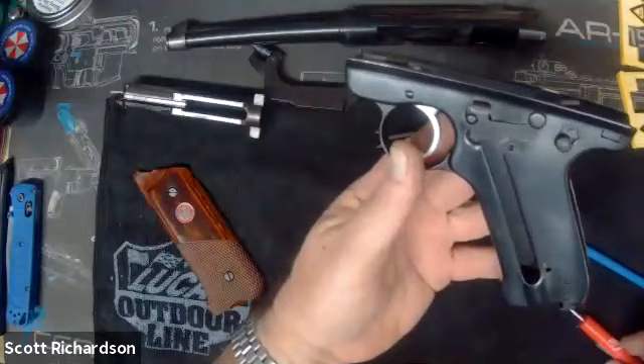So there's the the grip panel taken off.